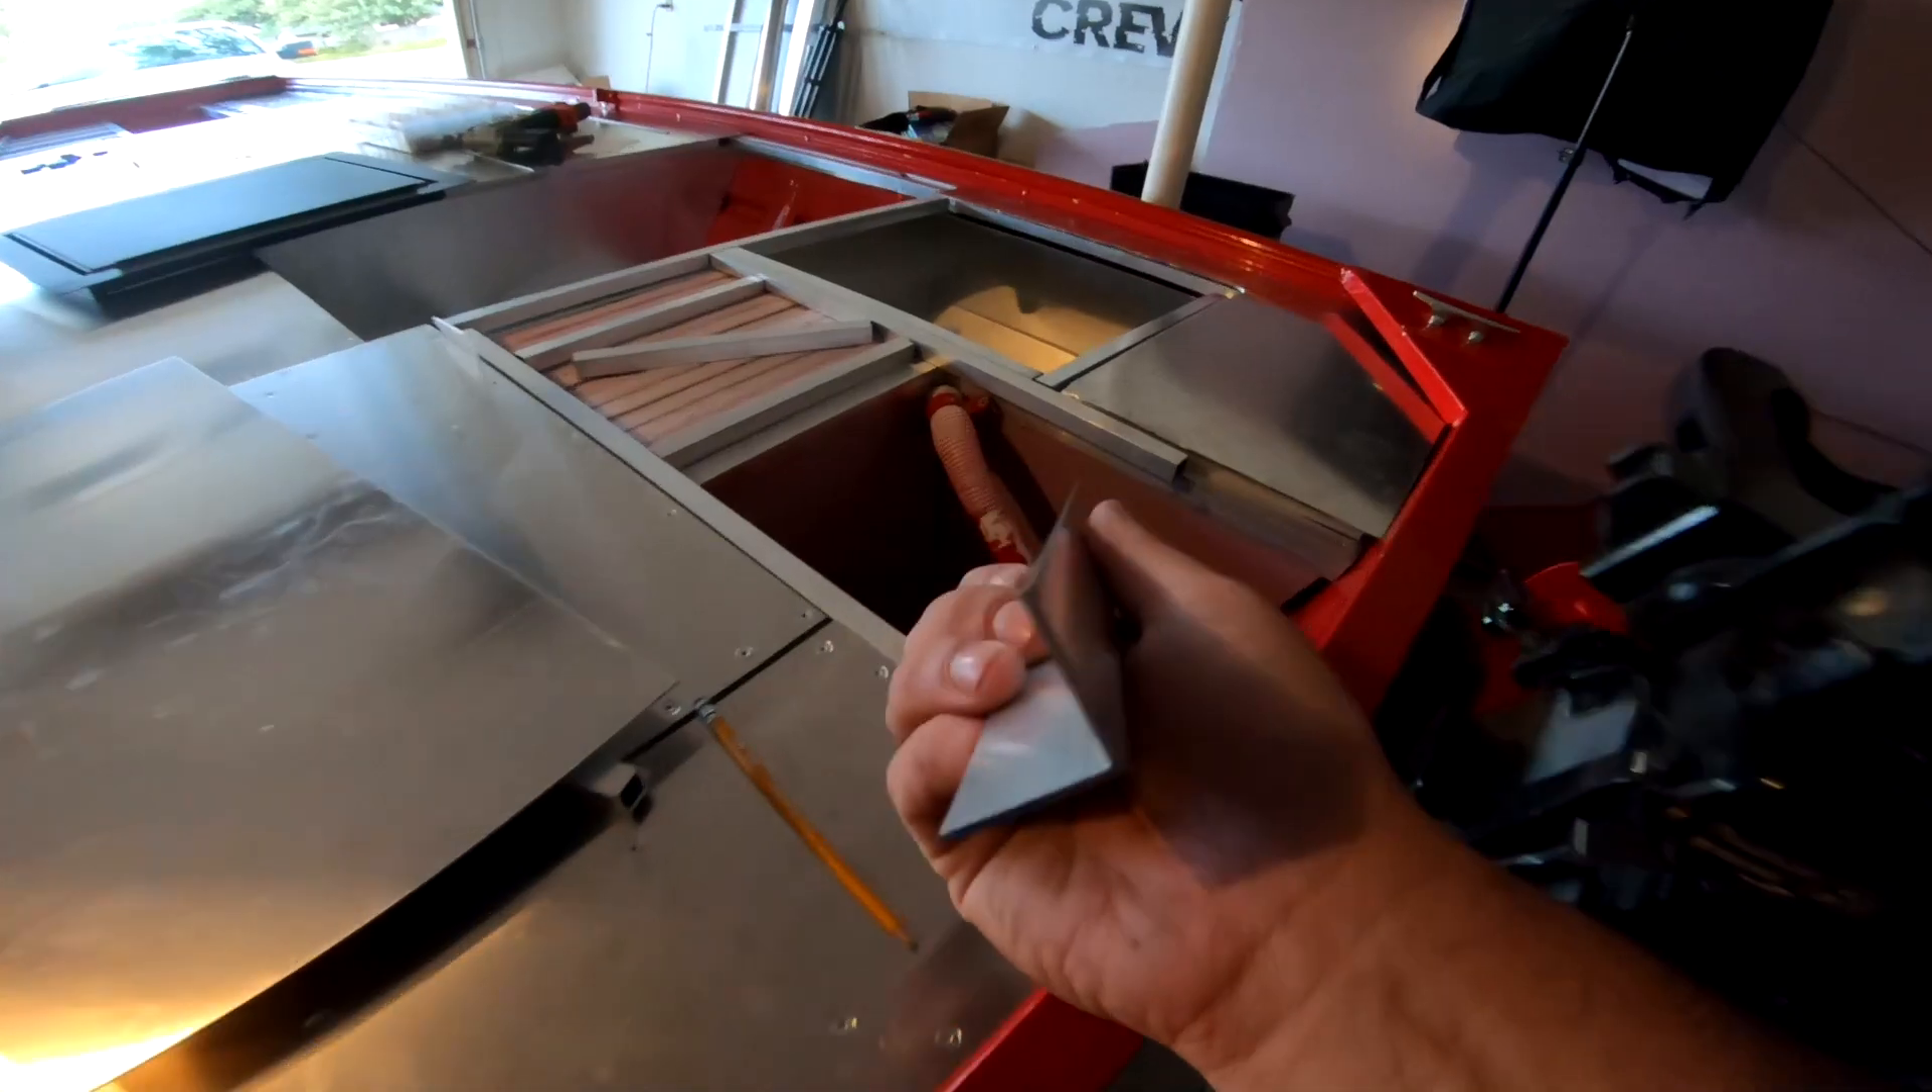I still need to attach this angle.